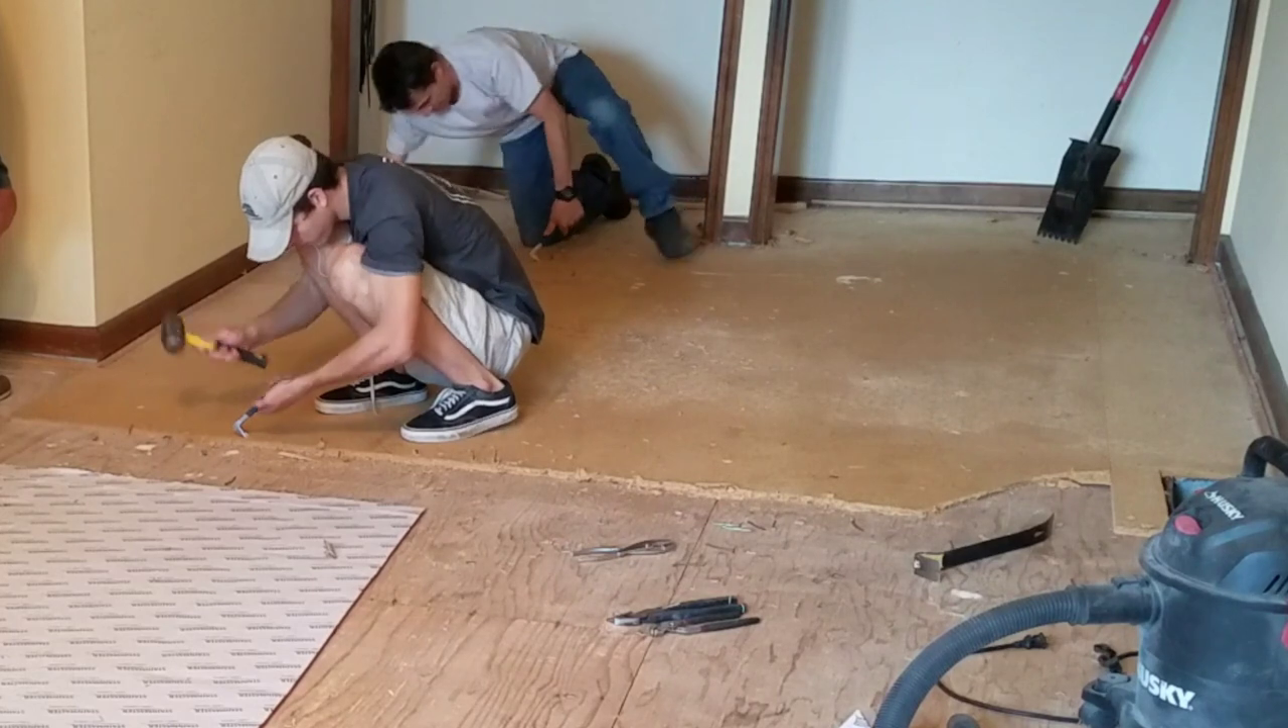We're halfway done. We got all the plywood removed from one side of the room and now we are working on the other side.